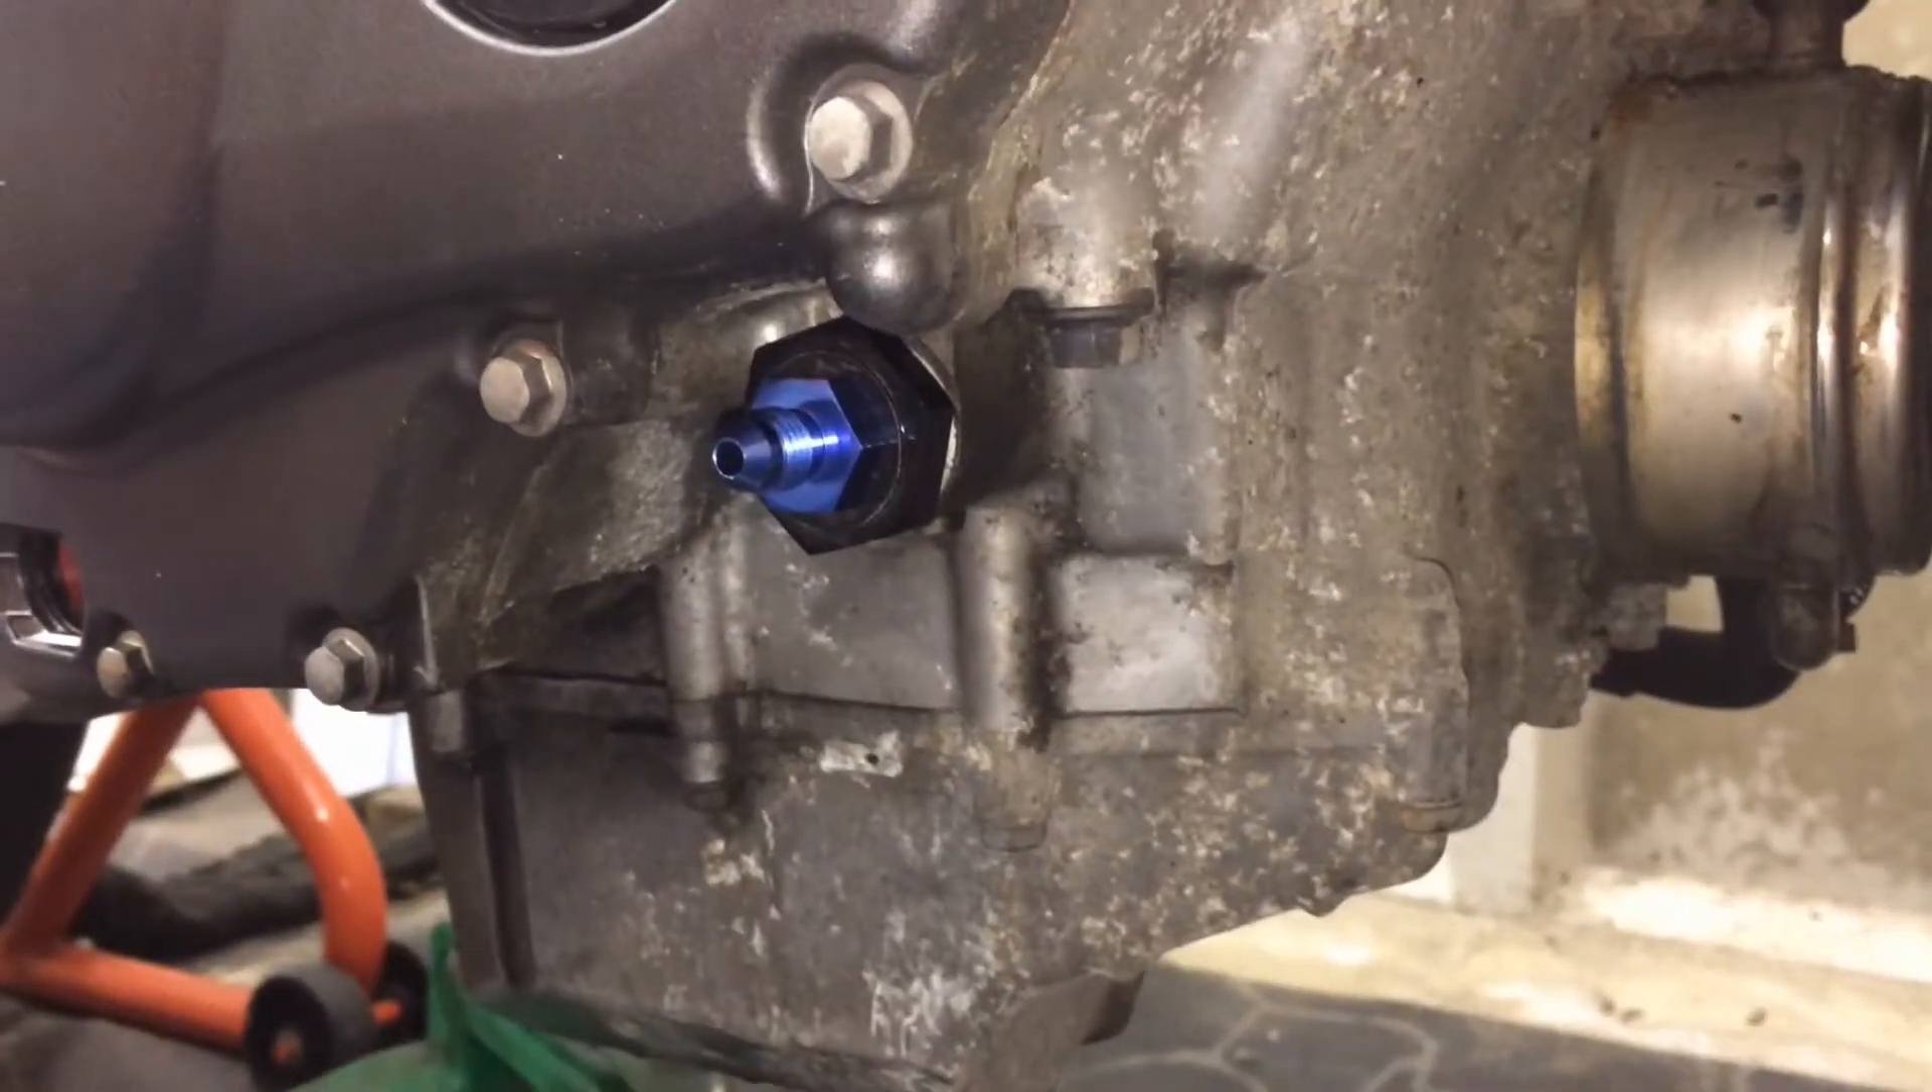So I've got the oil feed on the engine.